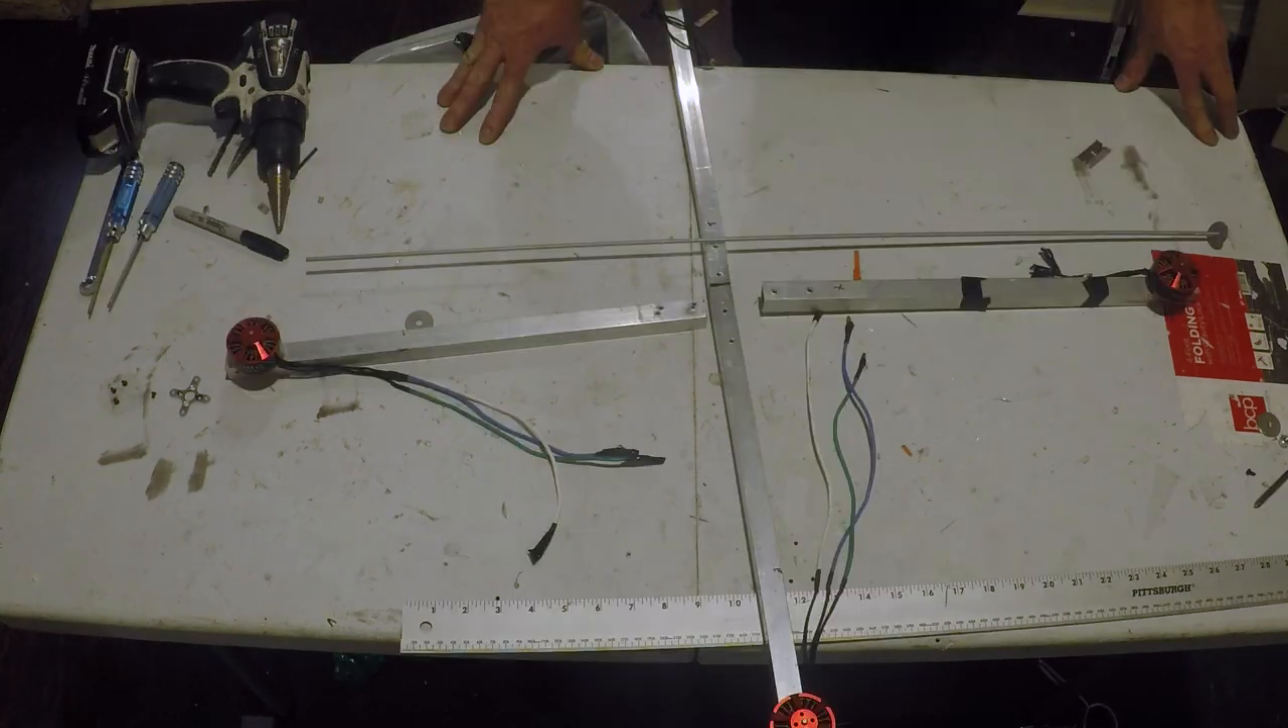The motors are mounted so we can clamp it together with all thread.